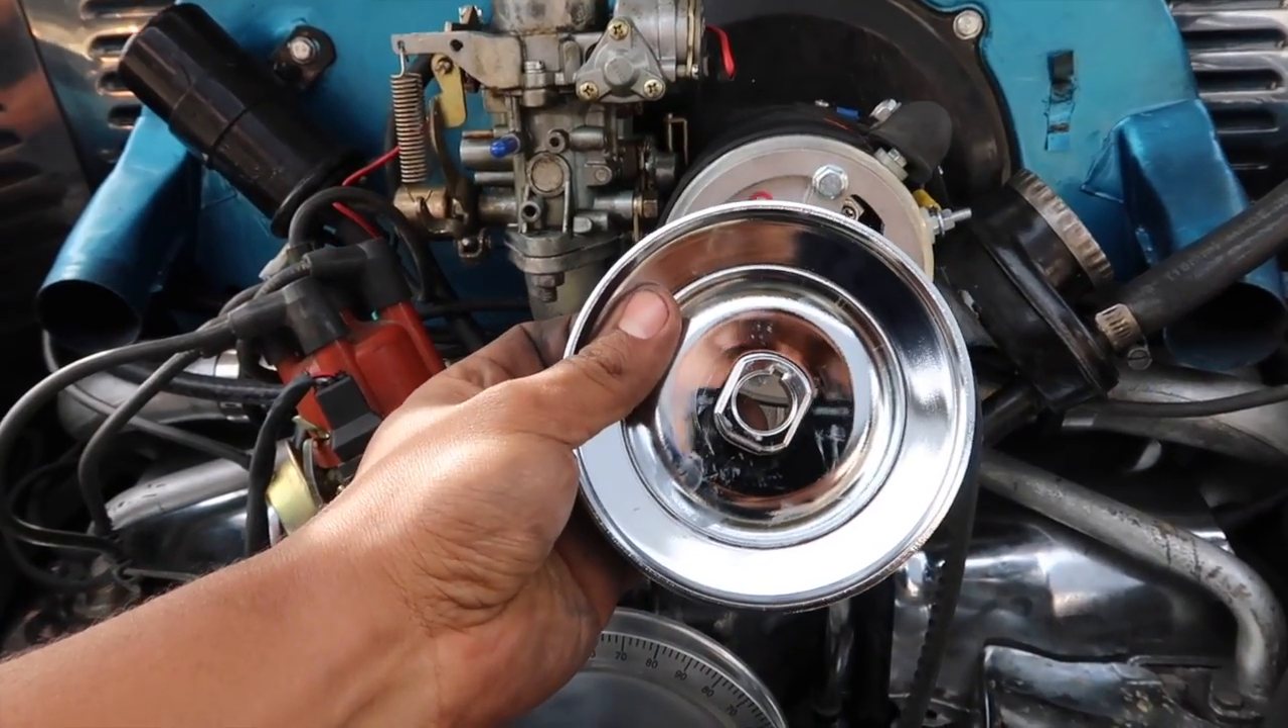Pues ya le pusimos el carburador, la tapa, cableado, todo lo que faltaba aquí solo falta la polea hermosa, esa hermosura de polea.